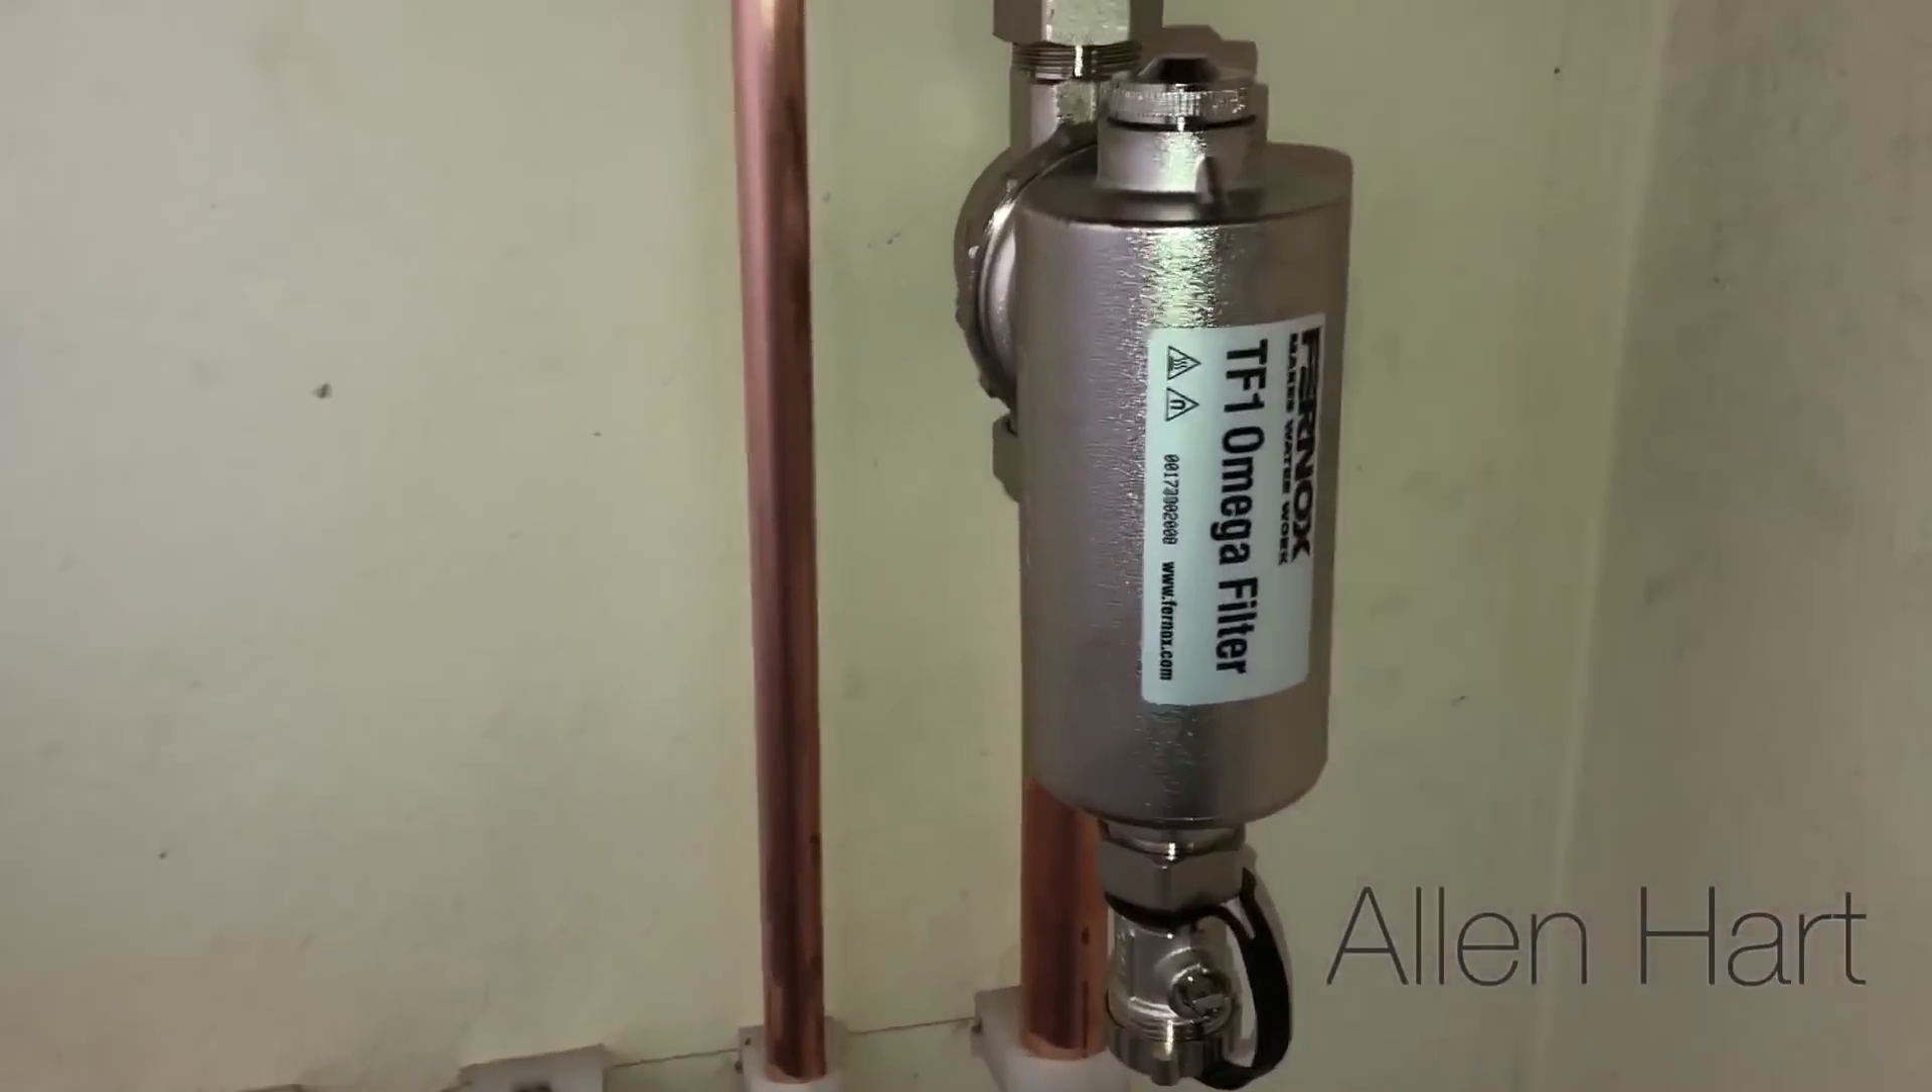I've got us a phoenix filter fitted there.